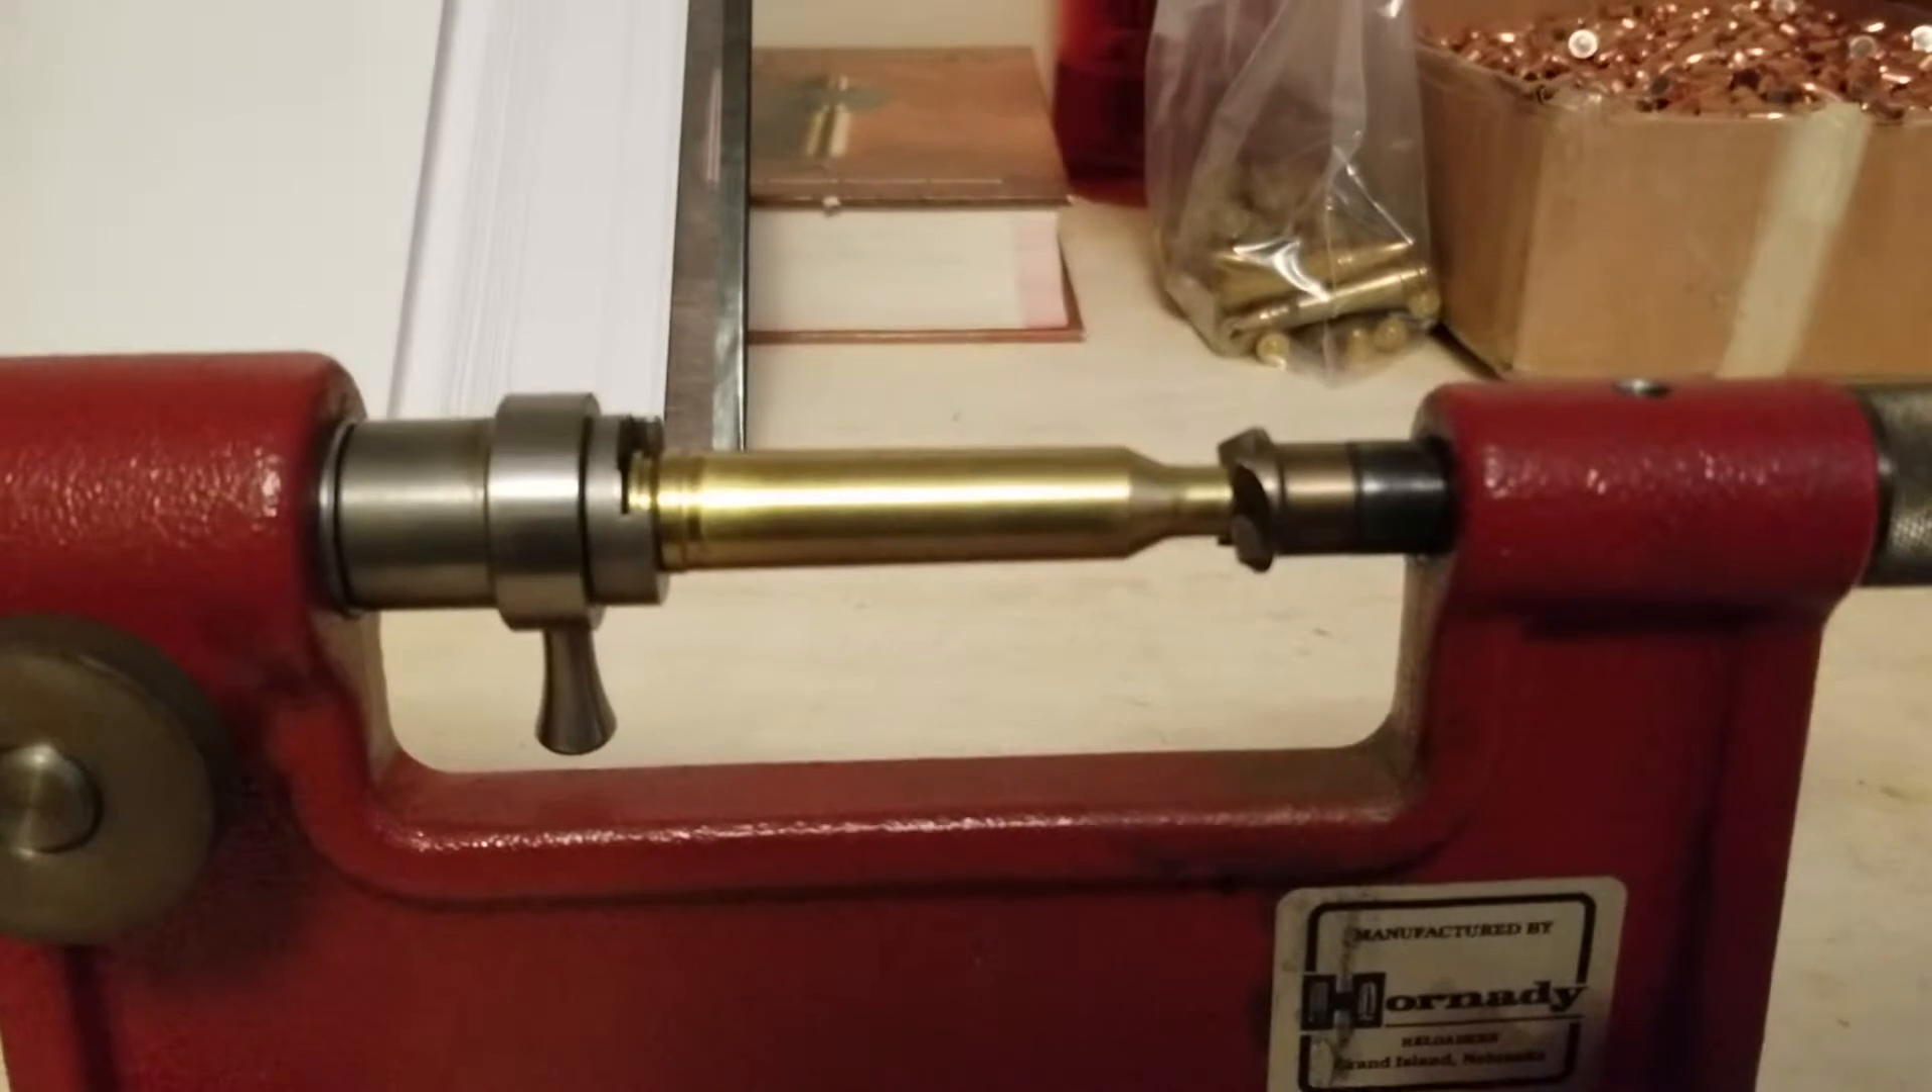Now you can see that I've got the cutting head up tight against the shell casing.